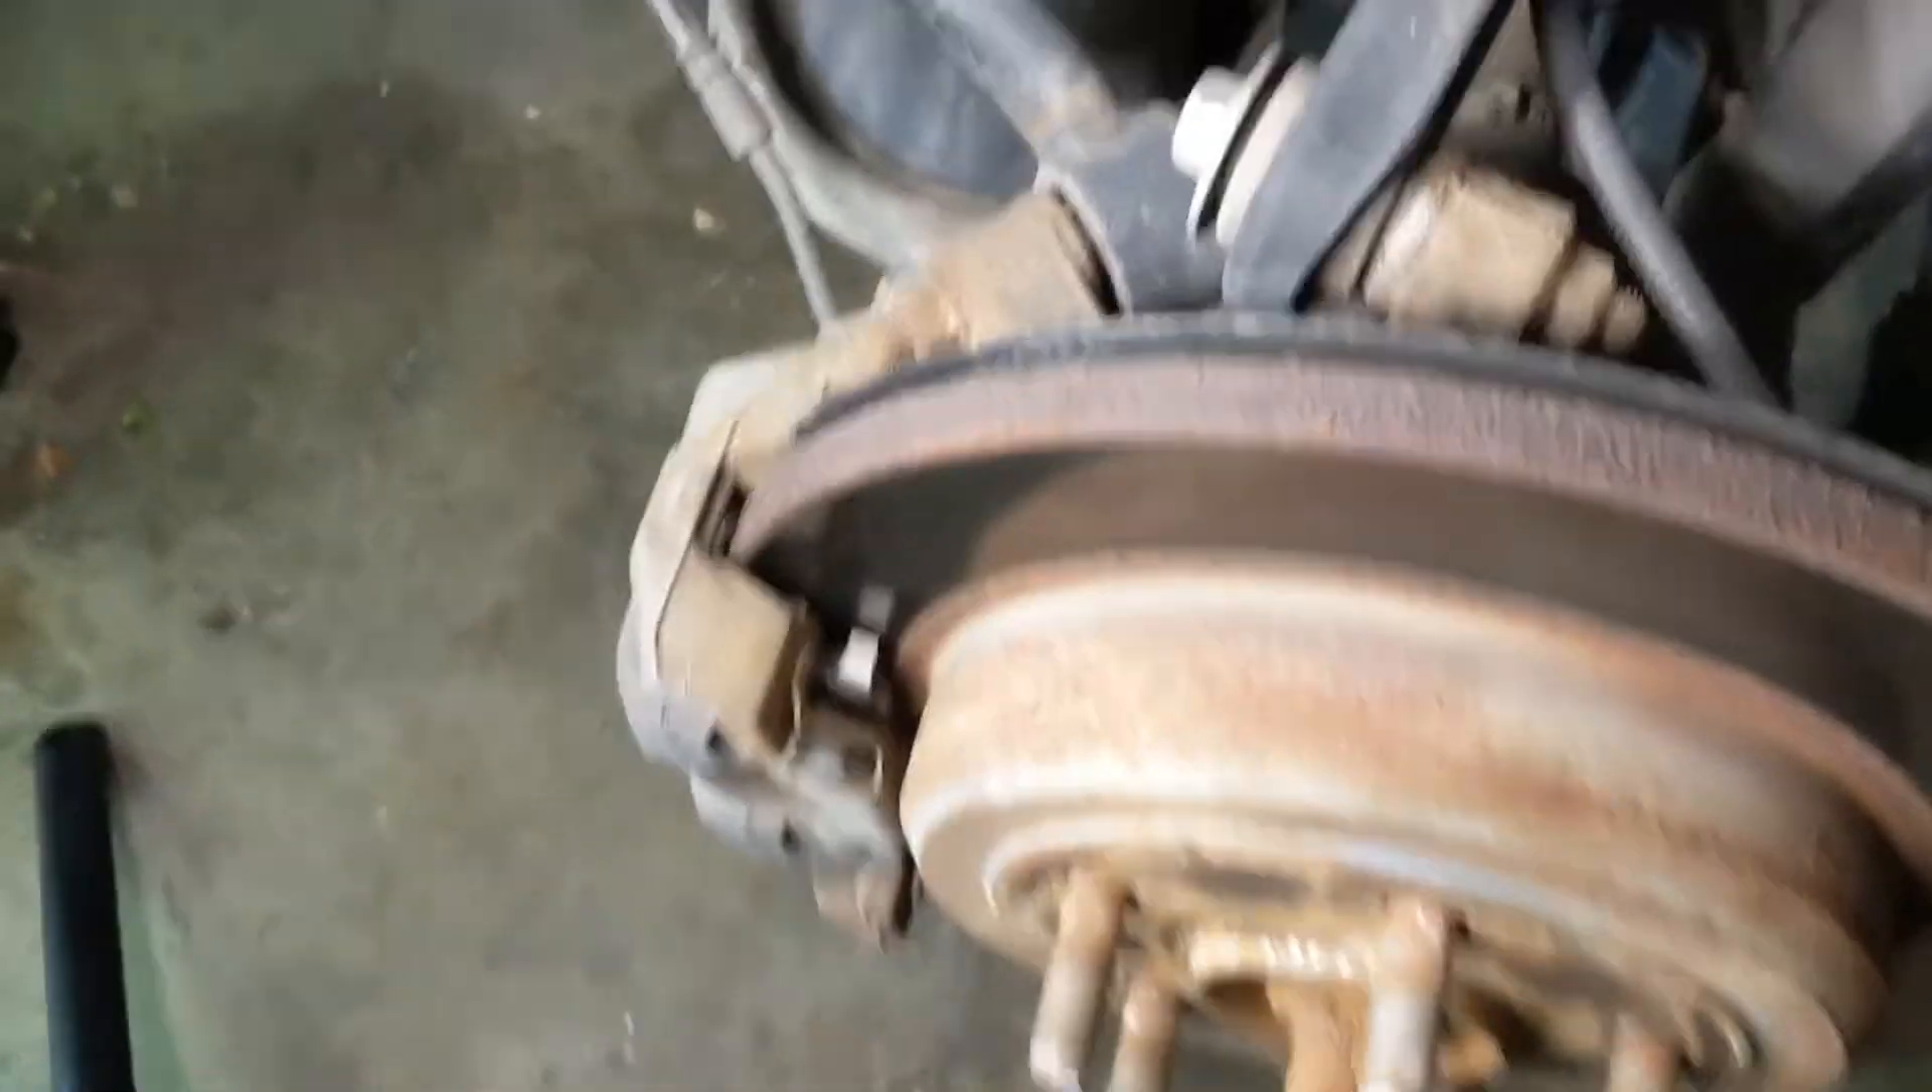I'll start to show you the procedure for taking the calipers off so you can get the brake pads off and get the rotor off. Alright, got the wheel off.